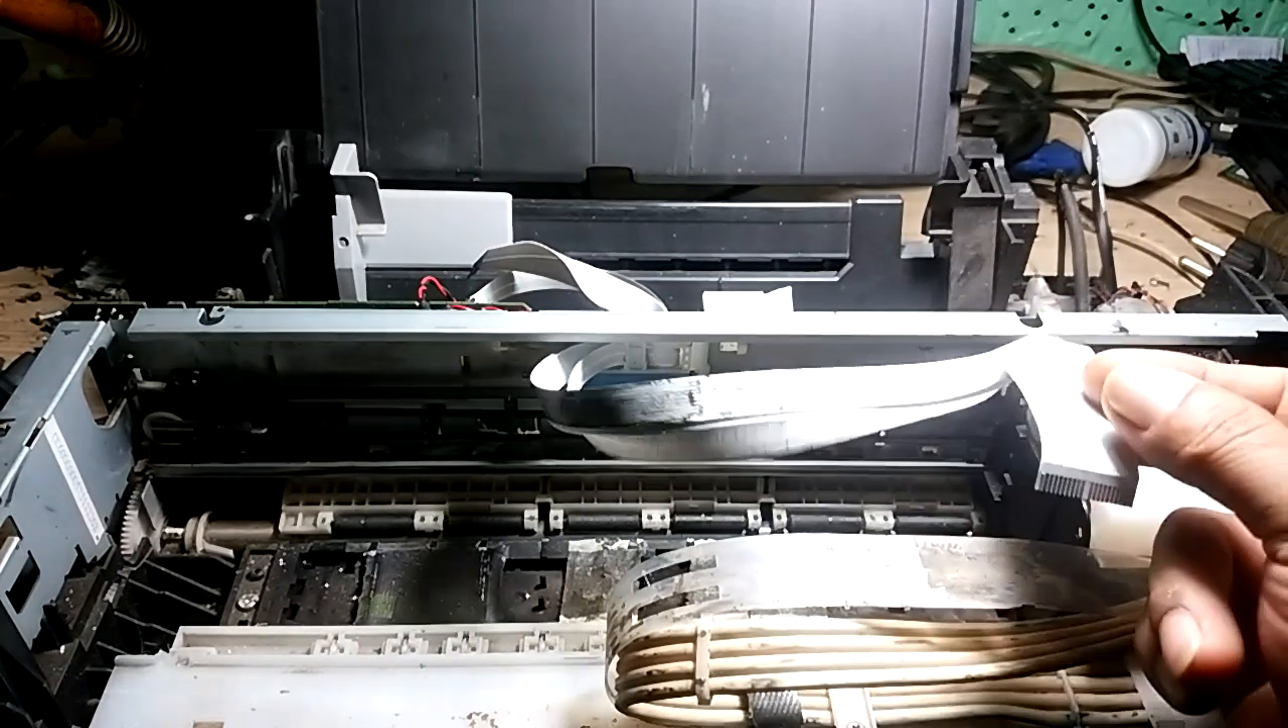Dan ini dalam kondisi kabel head belum terpasang.